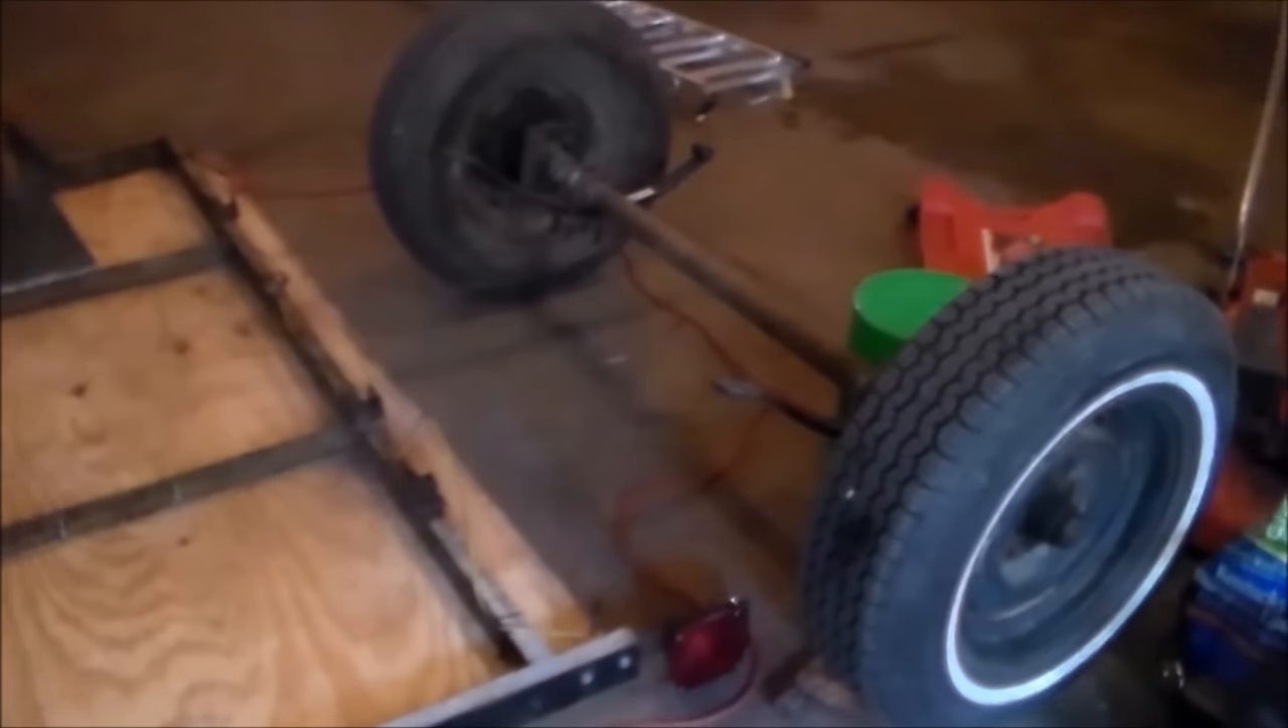Okay, well now I have the axle off and have this thing flipped over.